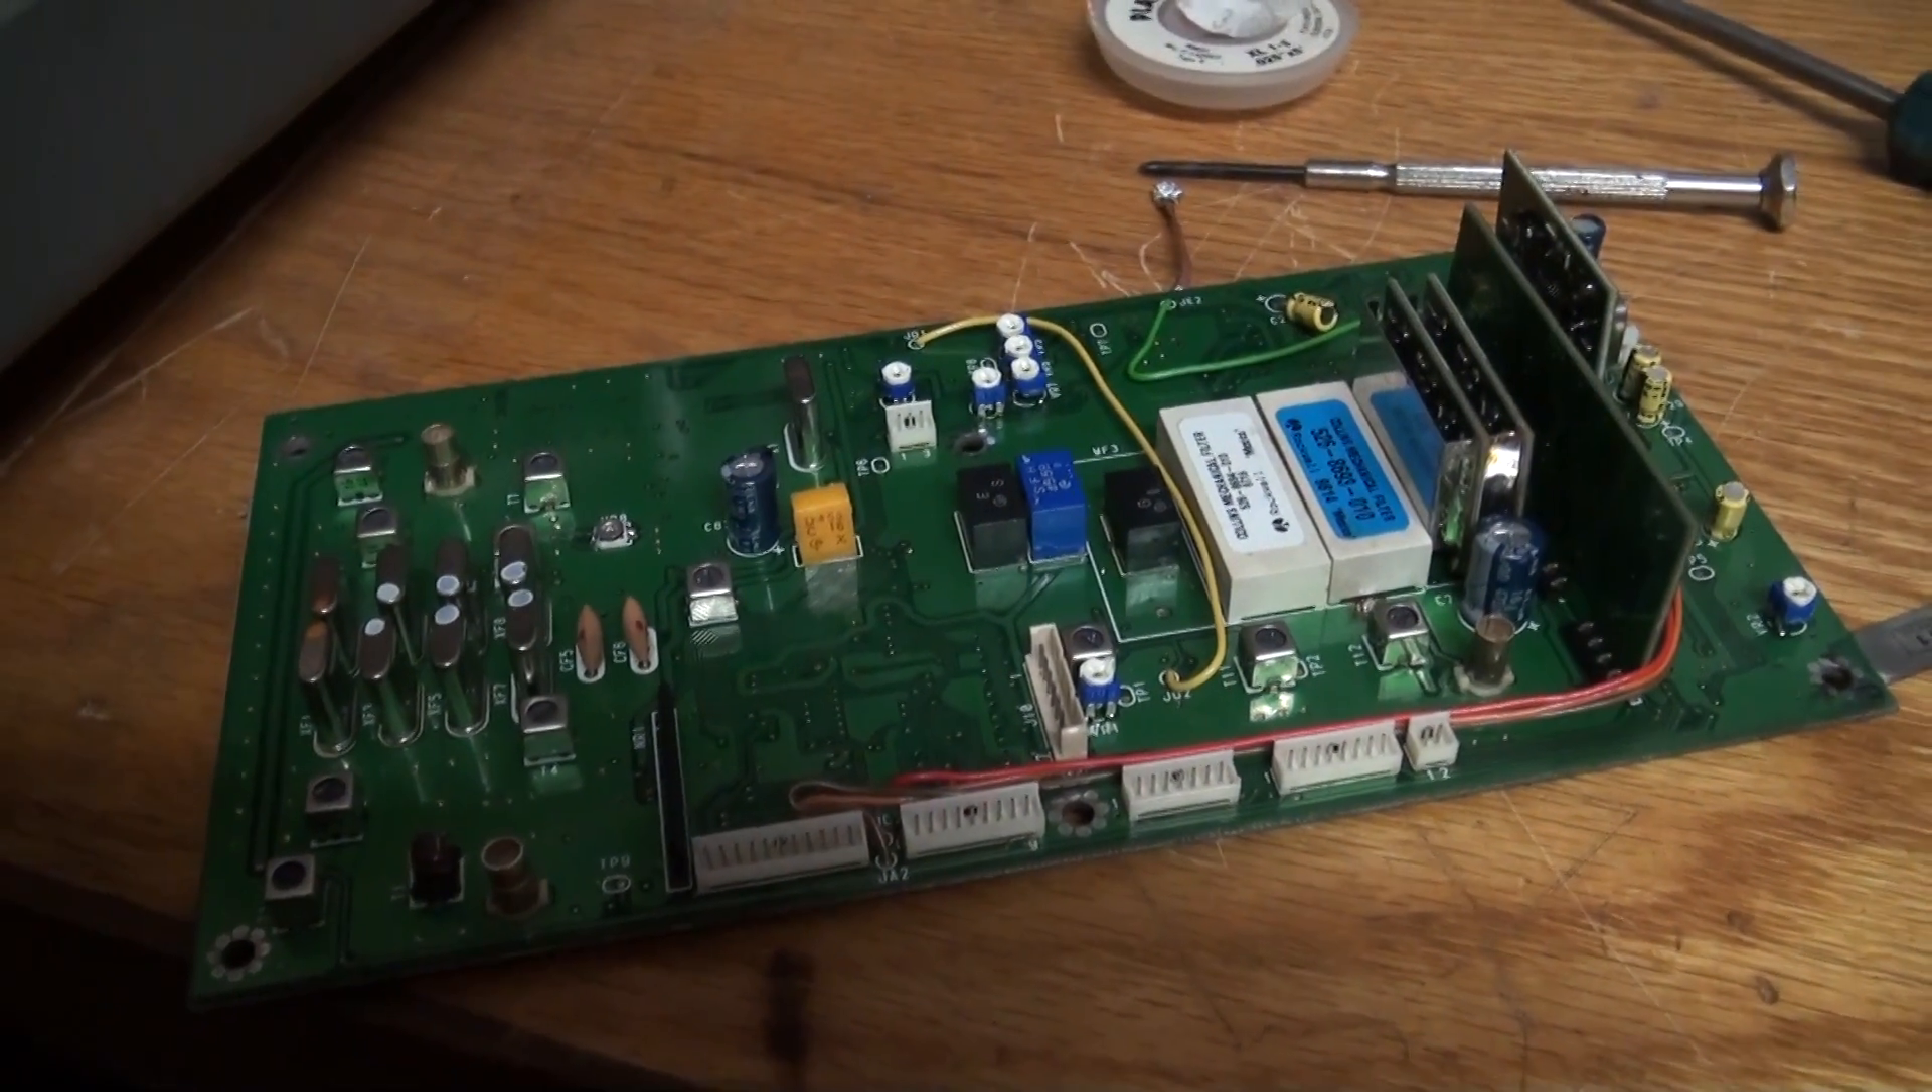I've now installed the filter that's that blue one you can see there it's the 500 Hertz CW filter.